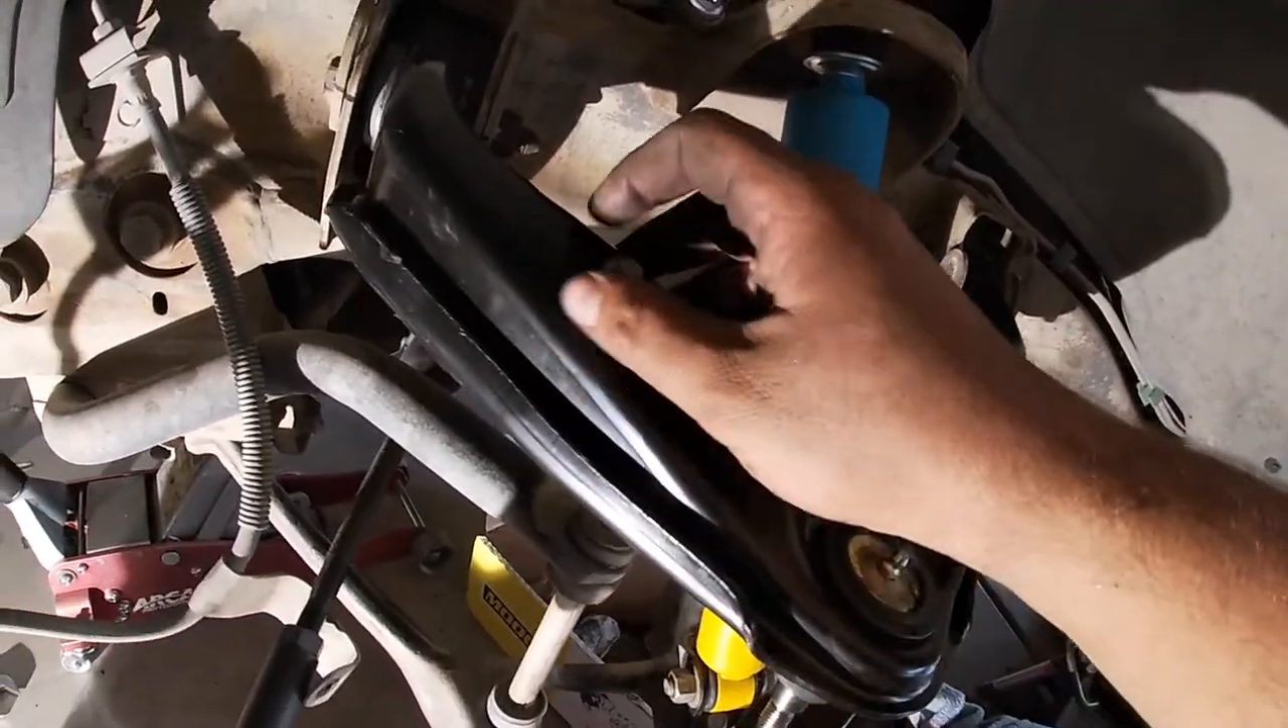All right so i got the upper control arm back on.